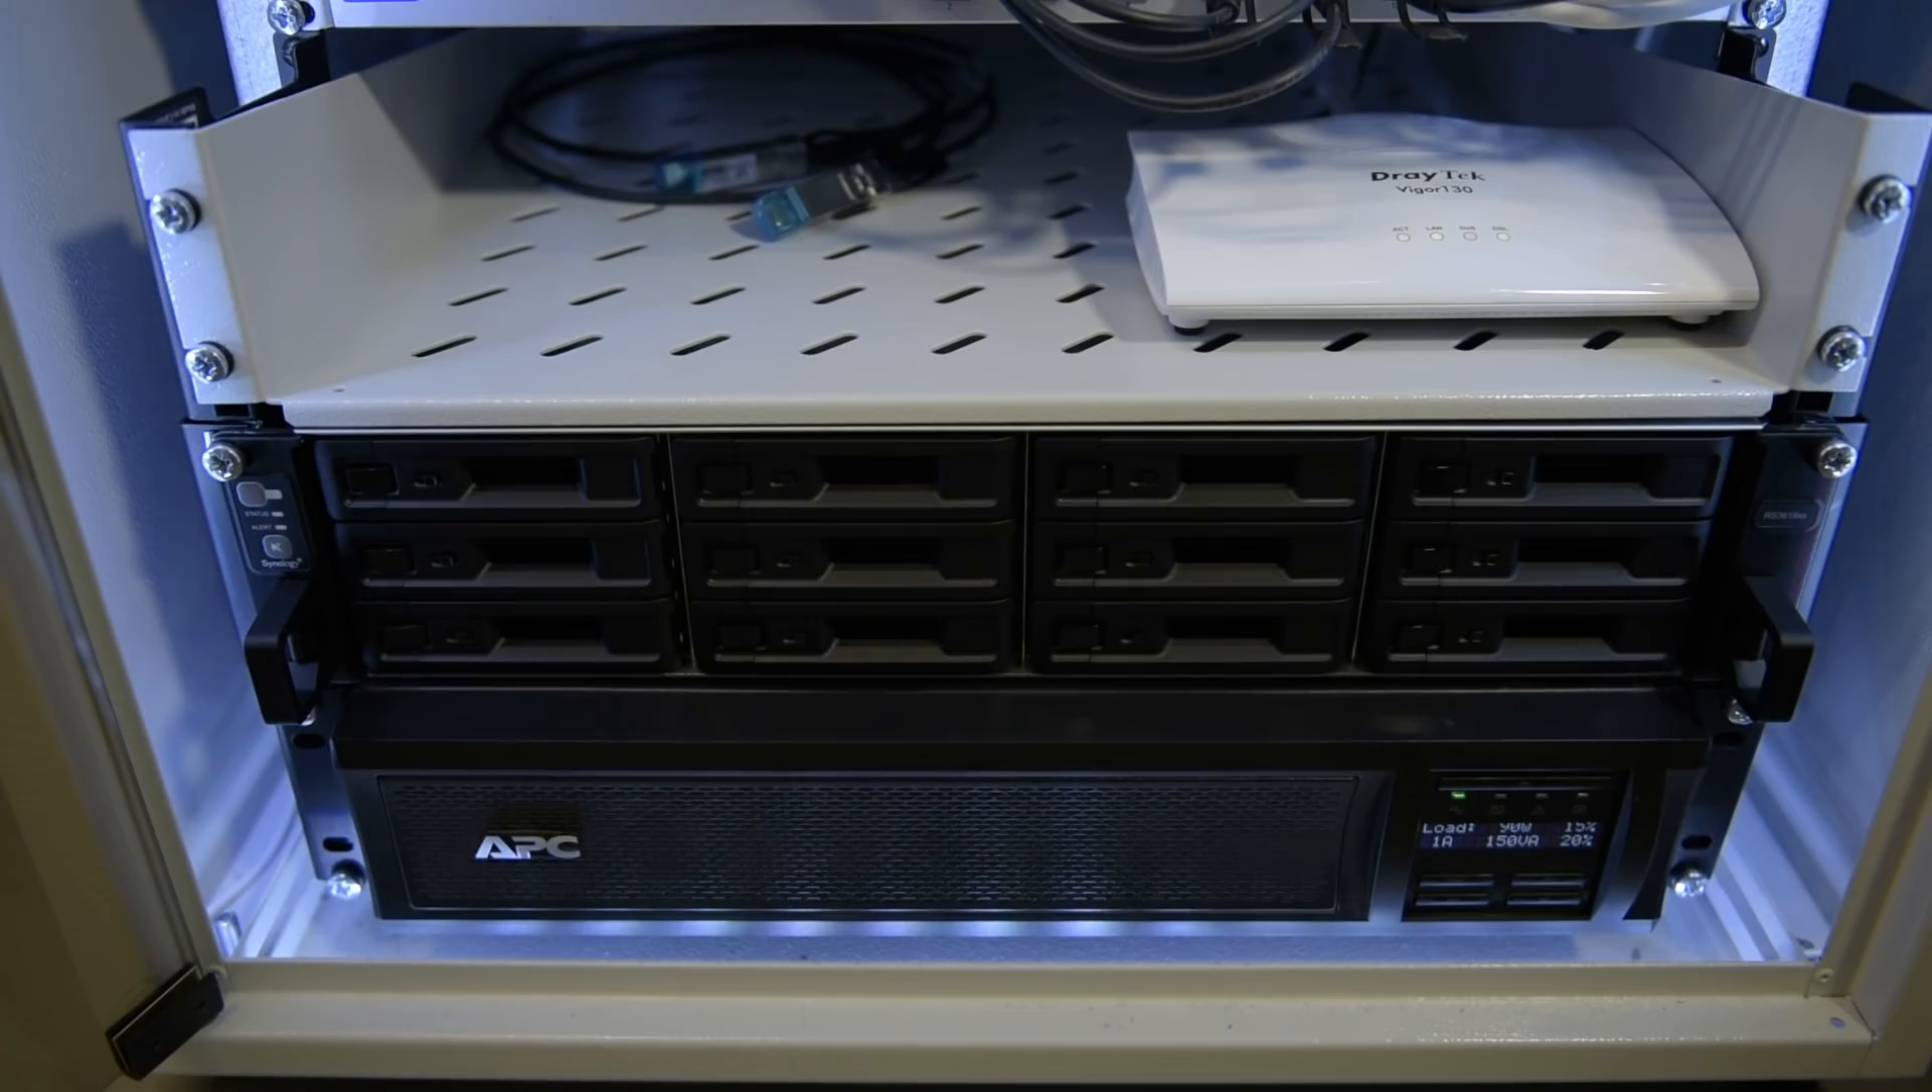You might notice the loose ends of the SFP Plus direct attached copper.